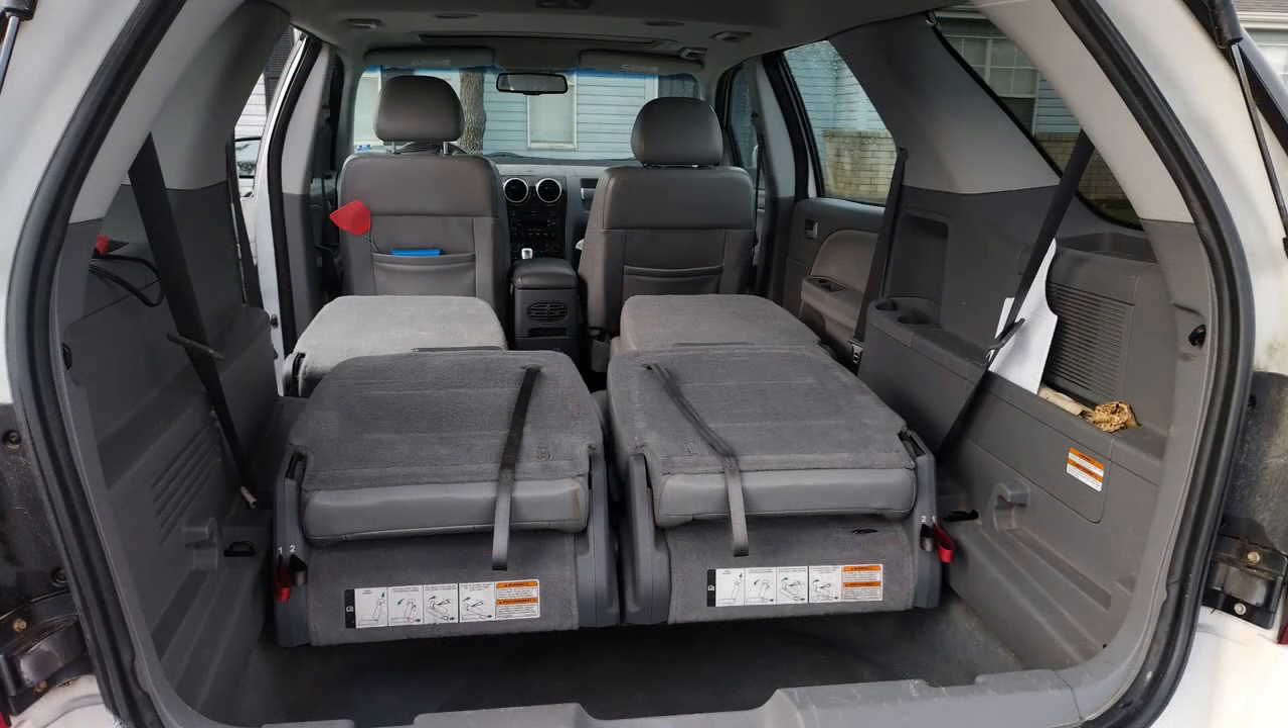And the middle seats fold down like so. And you can see that they're not flat and even, which doesn't make good for making a bed in your car.